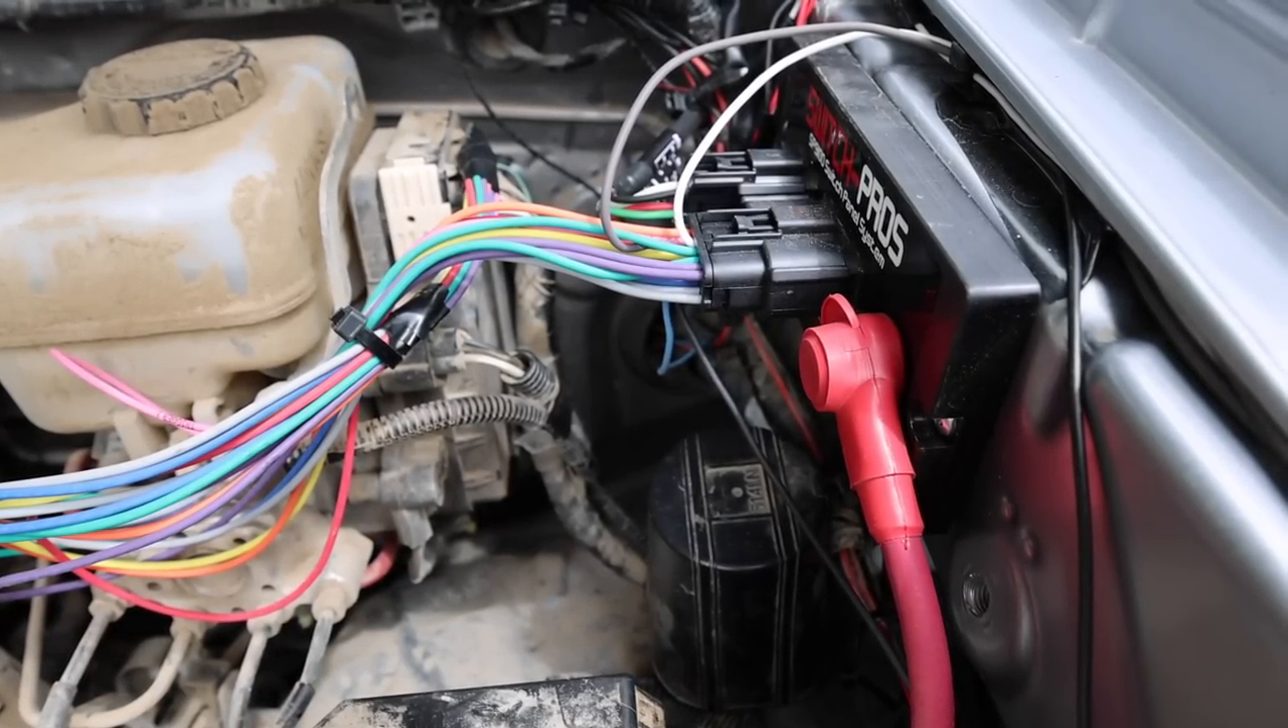Alright, so I got the Switch Pros all wired up, it's all installed.